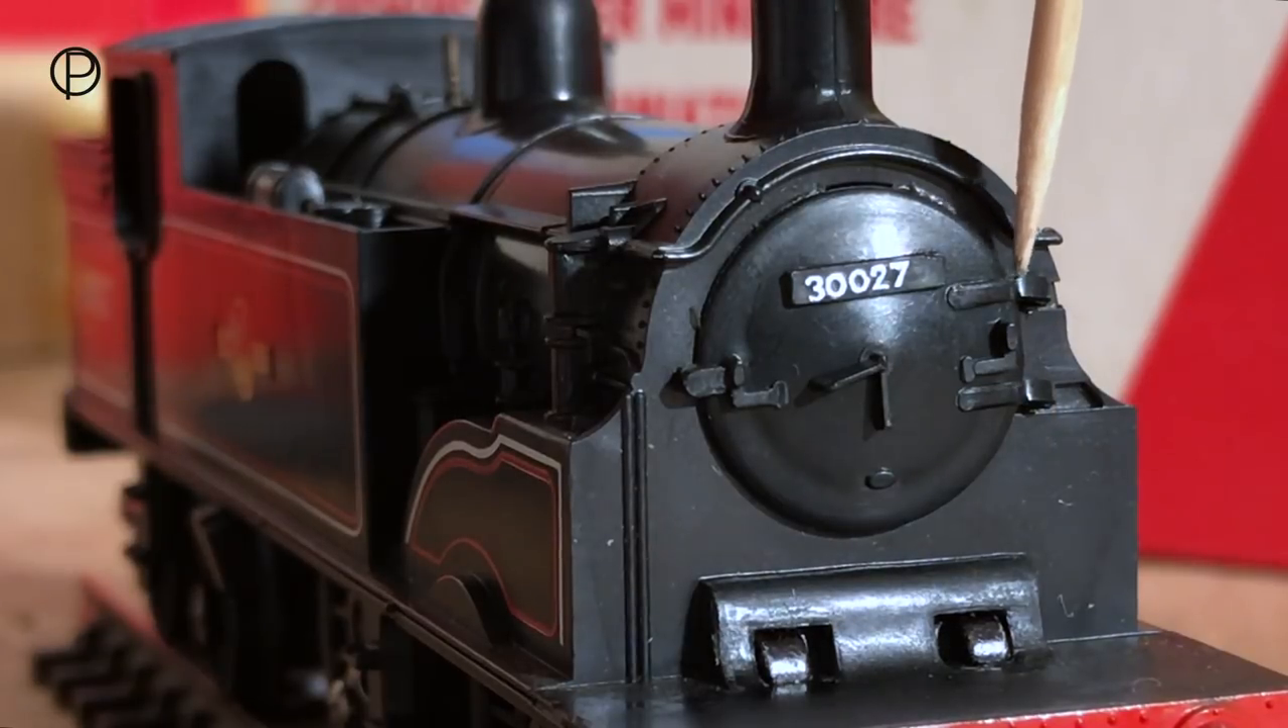Now we've got the smoke box door safely closed.